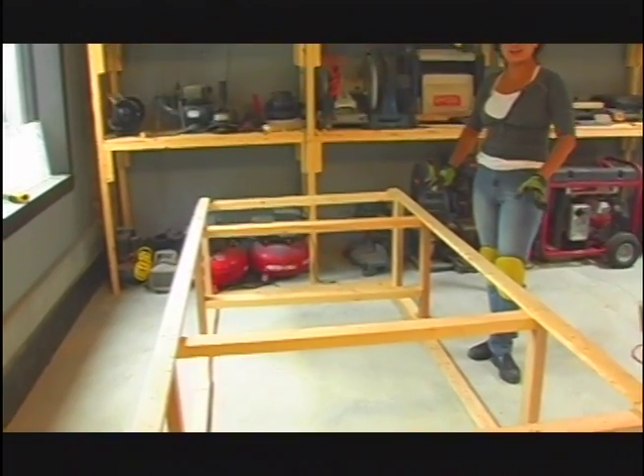Voila chicken tractor we're done all we have to do is just skin it now with wire.